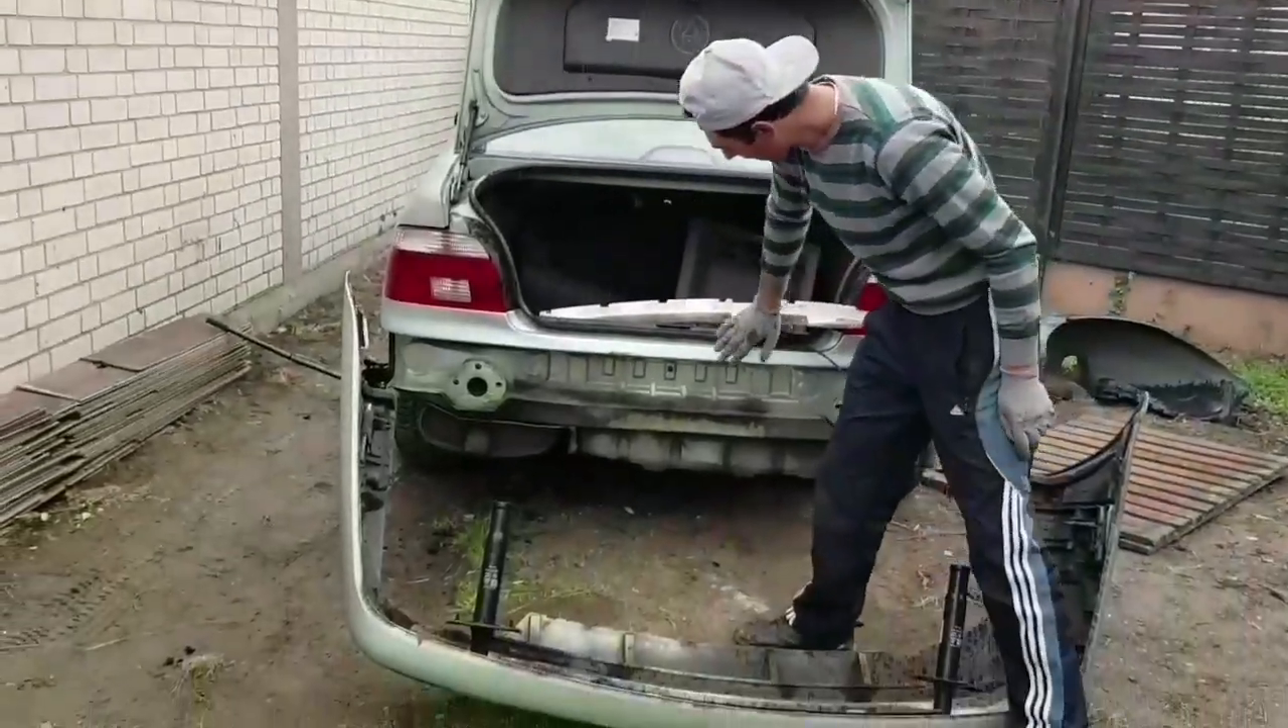You can see the bumper is off and now I'm going to start cleaning the rust and I'm pretty happy because the rust is not that much here underneath just like a few points.